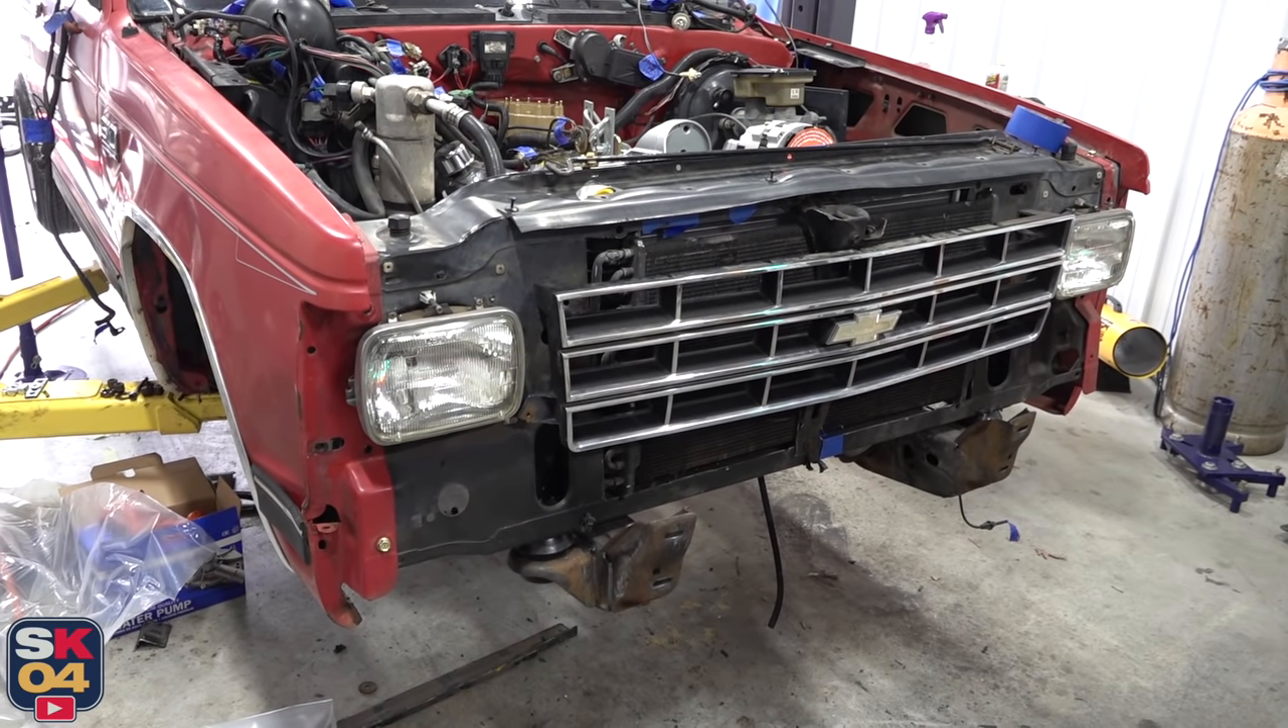The grill still fits perfect.